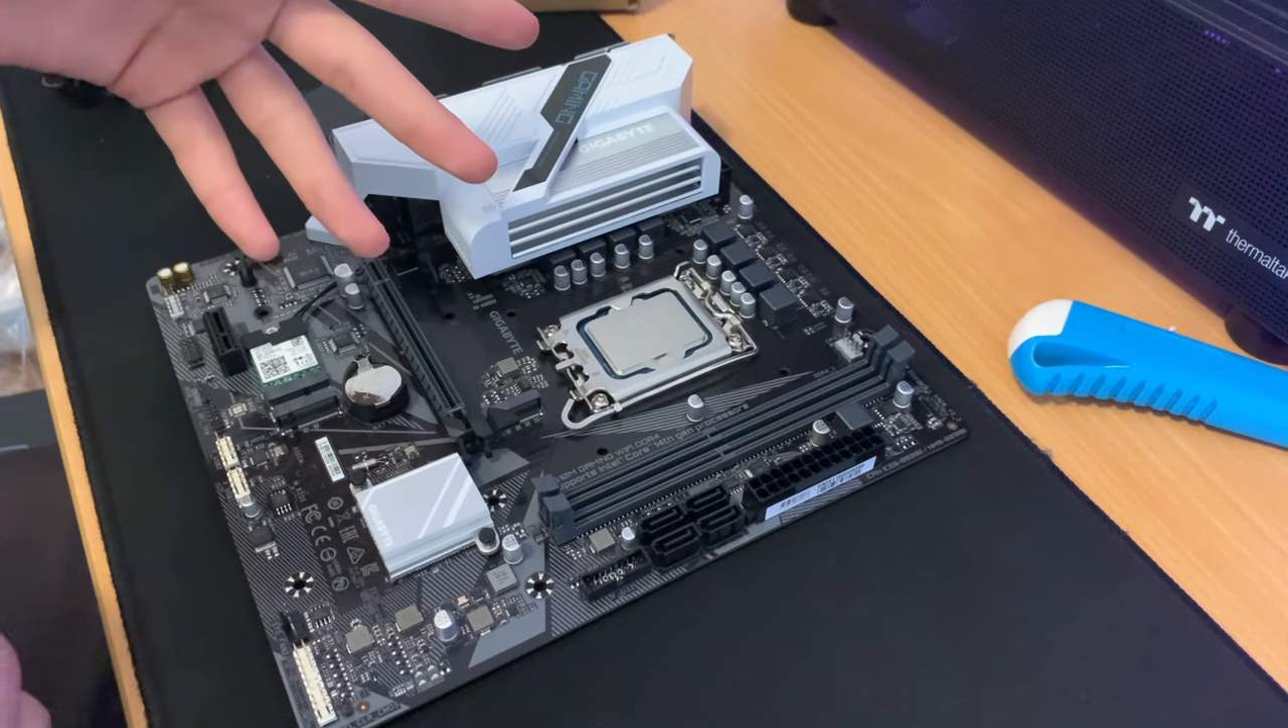And then you put the hook back where you found it and there, your CPU is installed.